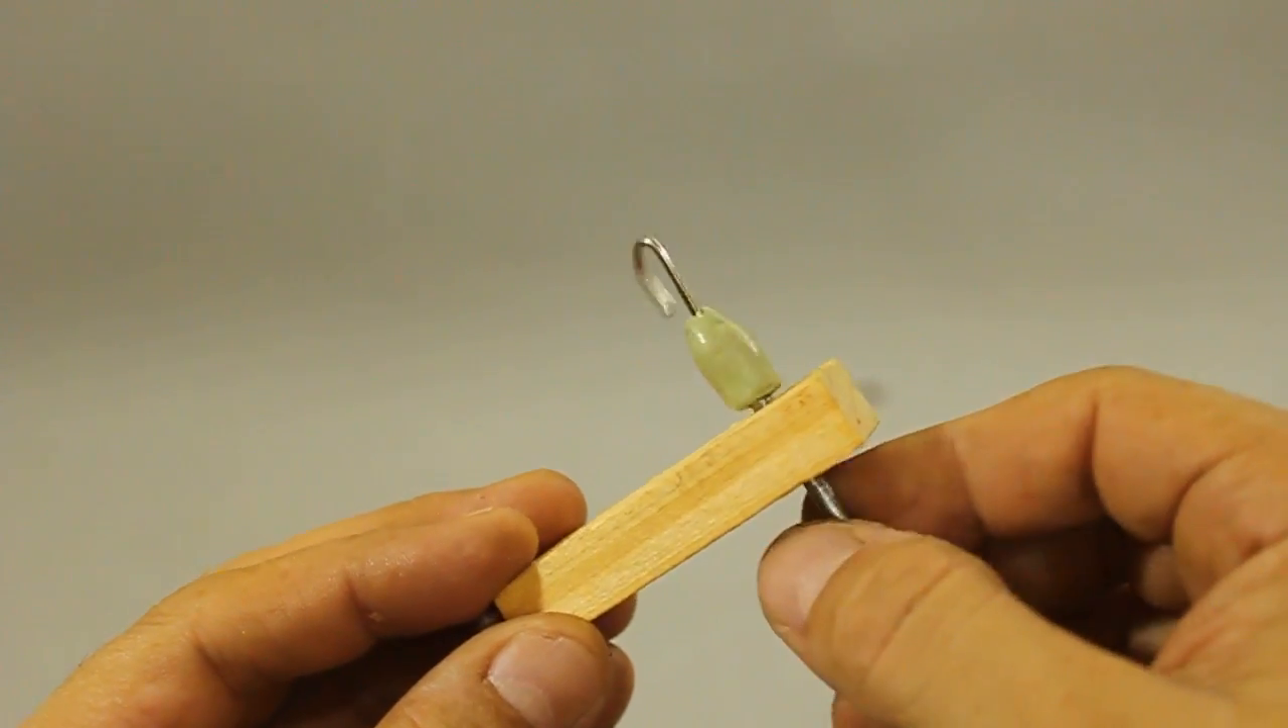The hook is fixed to the metal rod with epoxy putty.